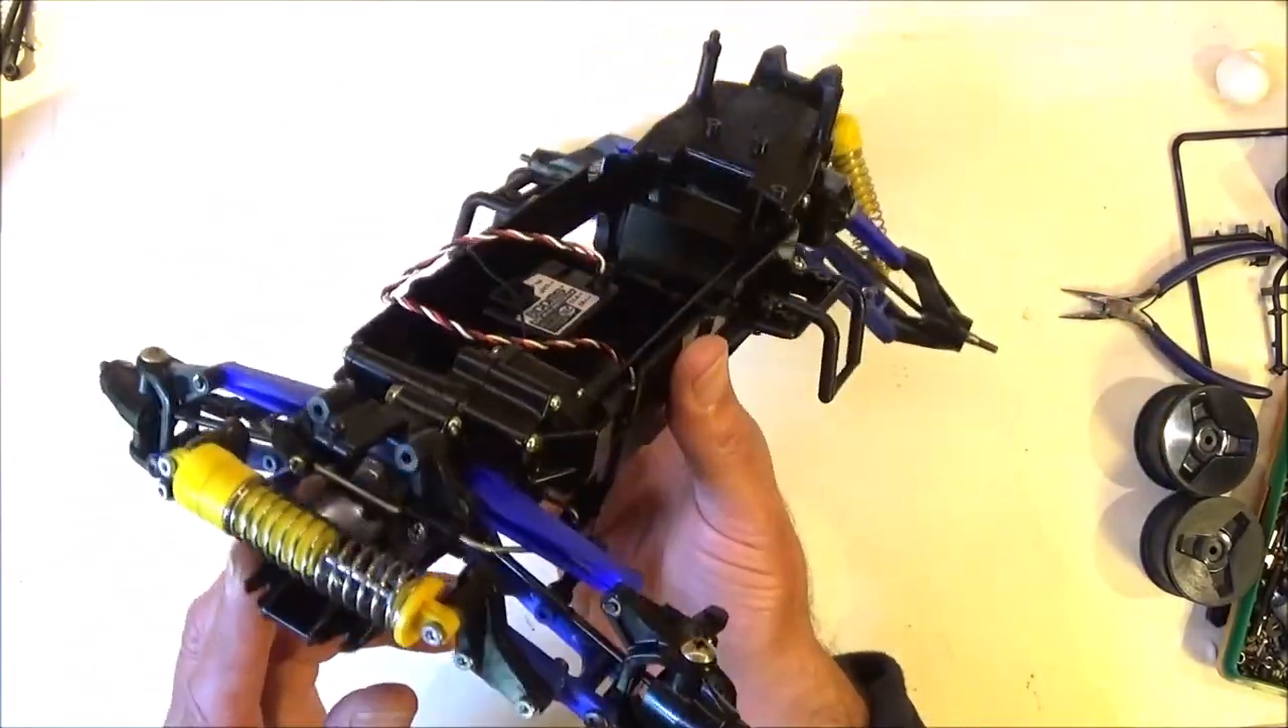I've got the new plastics fitted and you can see I've got the shocks mounted so you've got the single front shock.